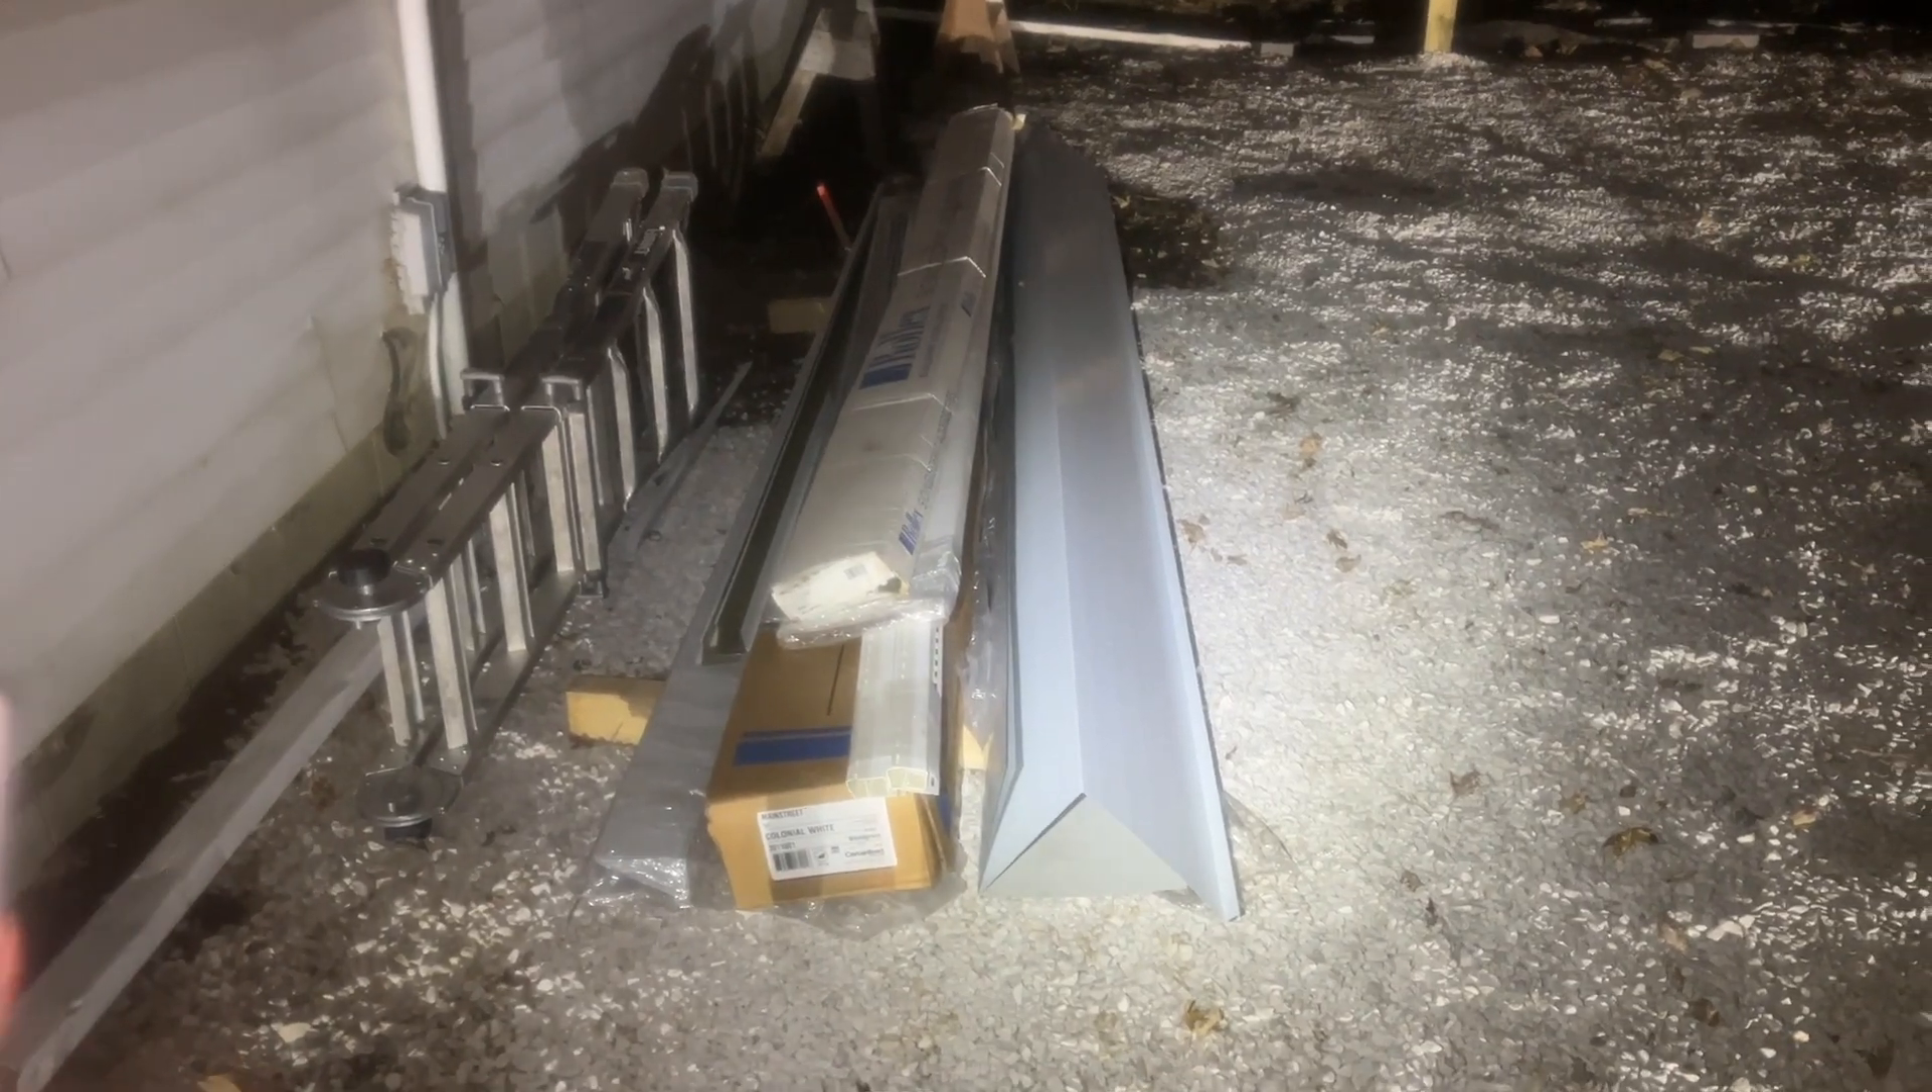So we've still got the aluminum there that's yet to be put up.